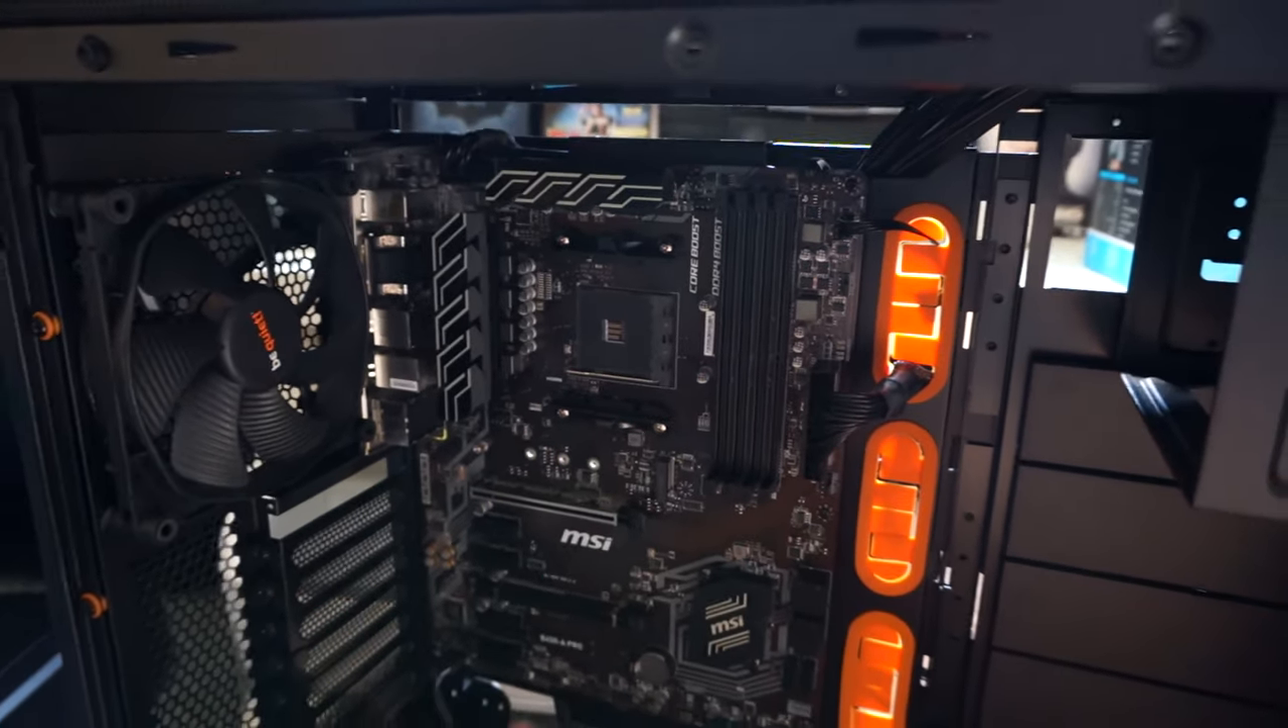Right now there is no CPU and no RAM installed it only has the bare essentials so that you can get power to it.